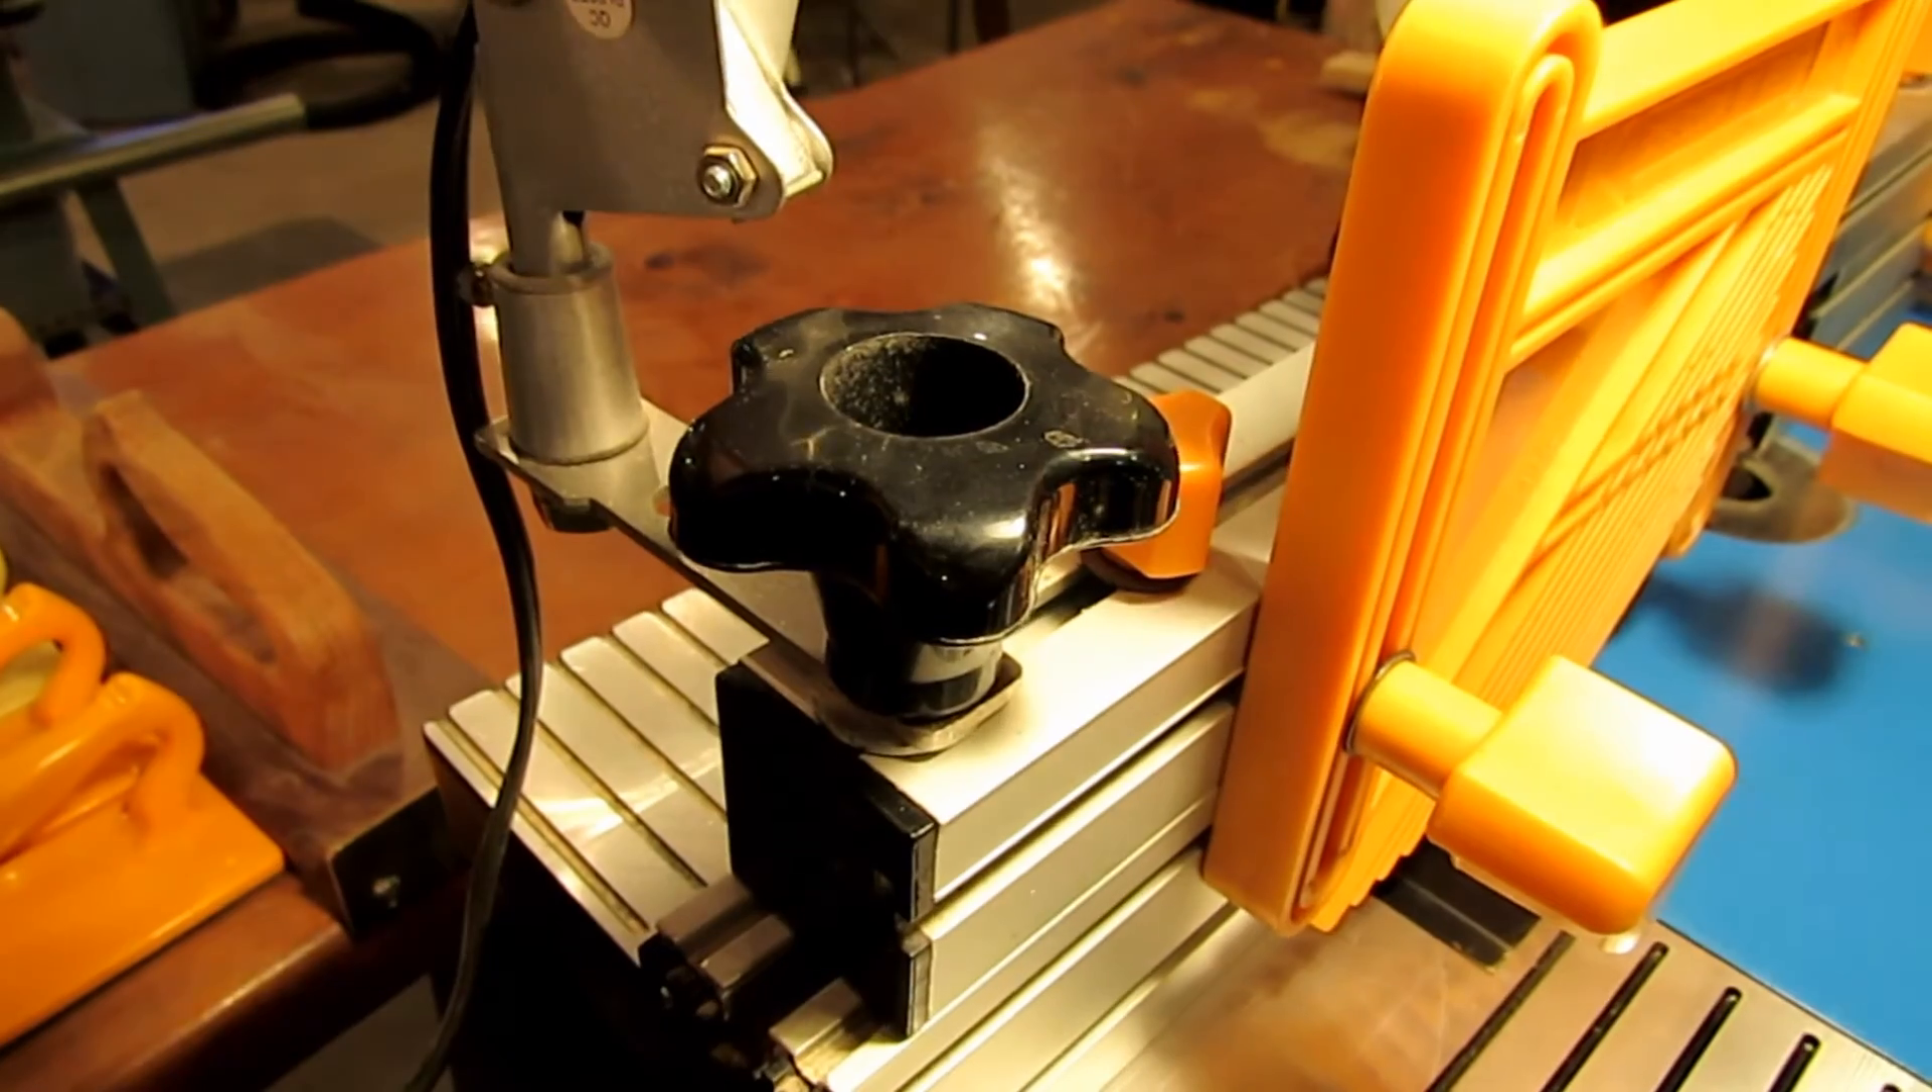The last thing I did is I put a little bracket off the fence with a hand screw to adjust it.